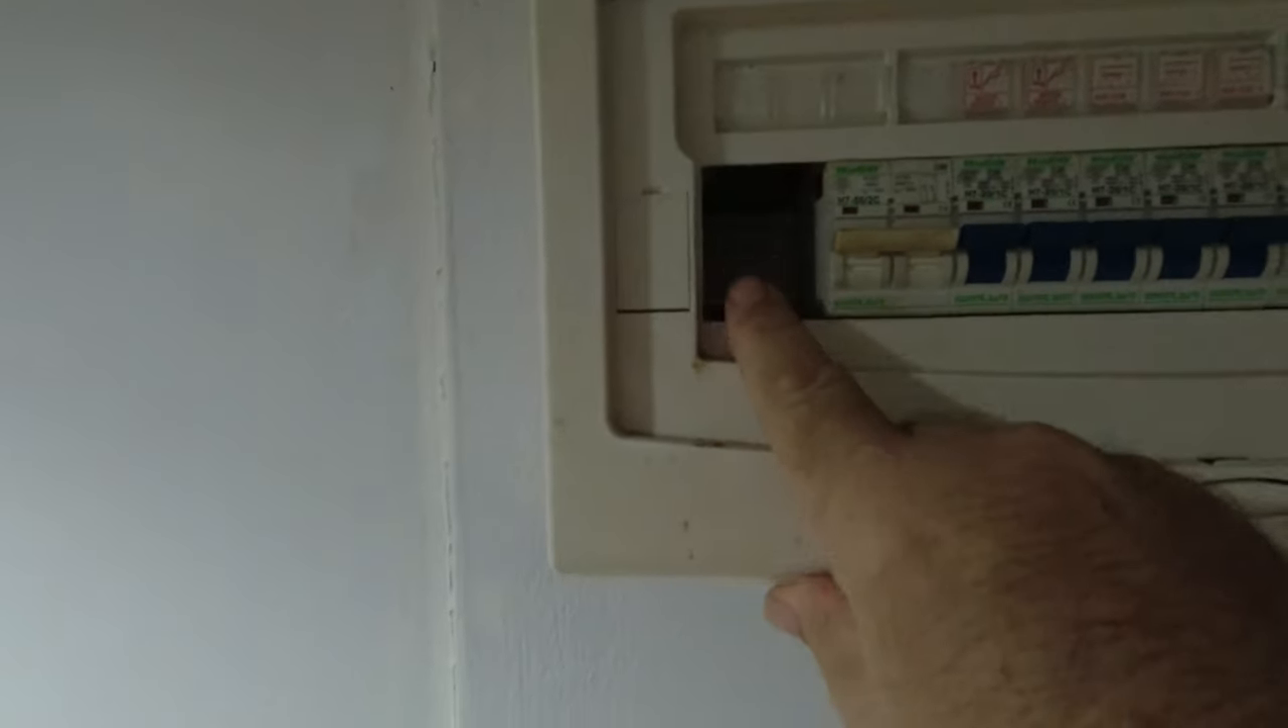As you see there's a little gap there there should be filler plates in there so you can't stick your fingers in there.